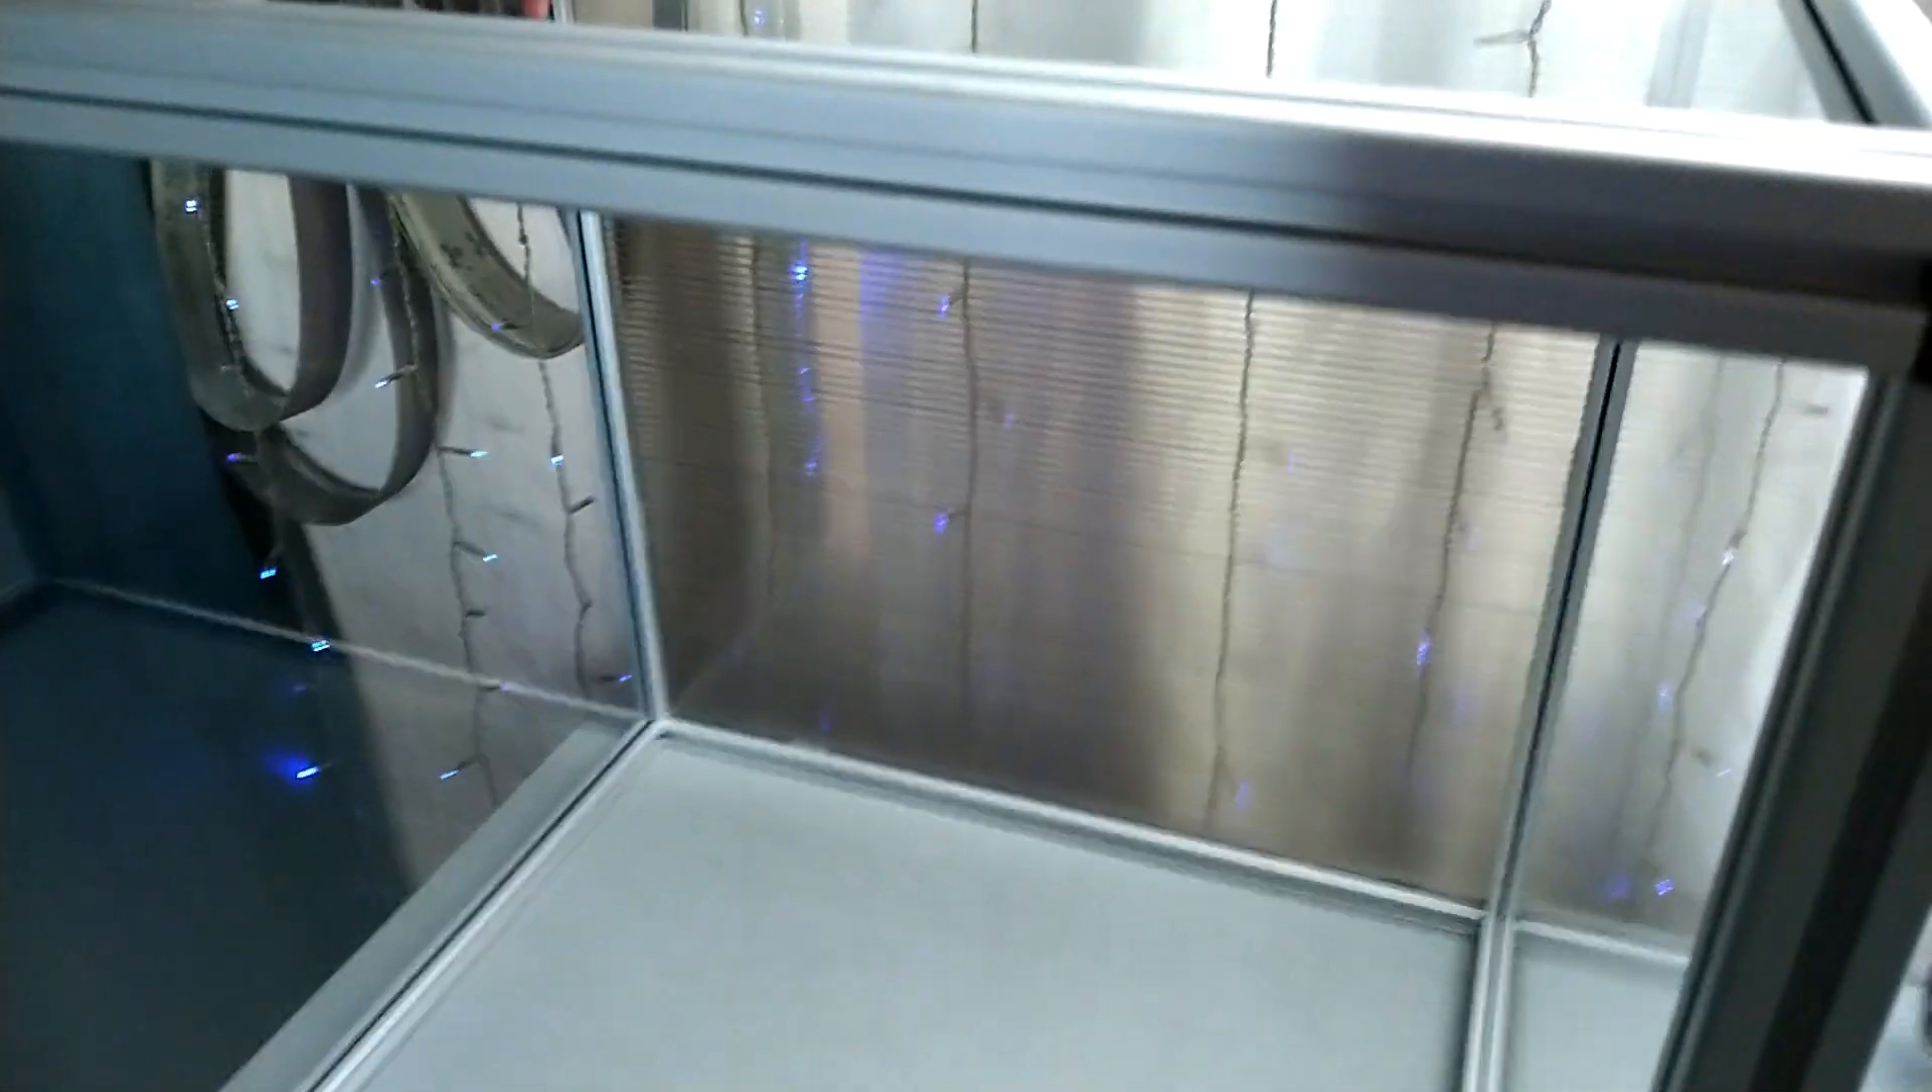I have glass on three sides and polycarbonate on the back.